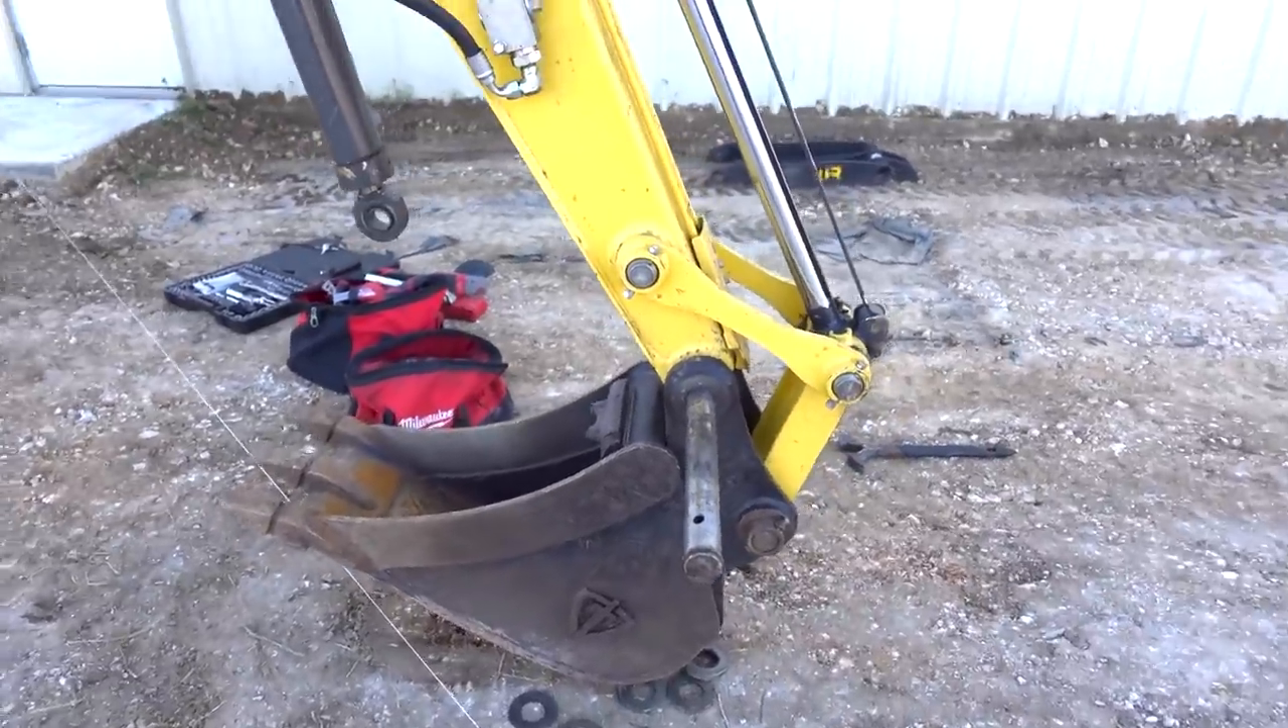It's in now we just got to drive it home.